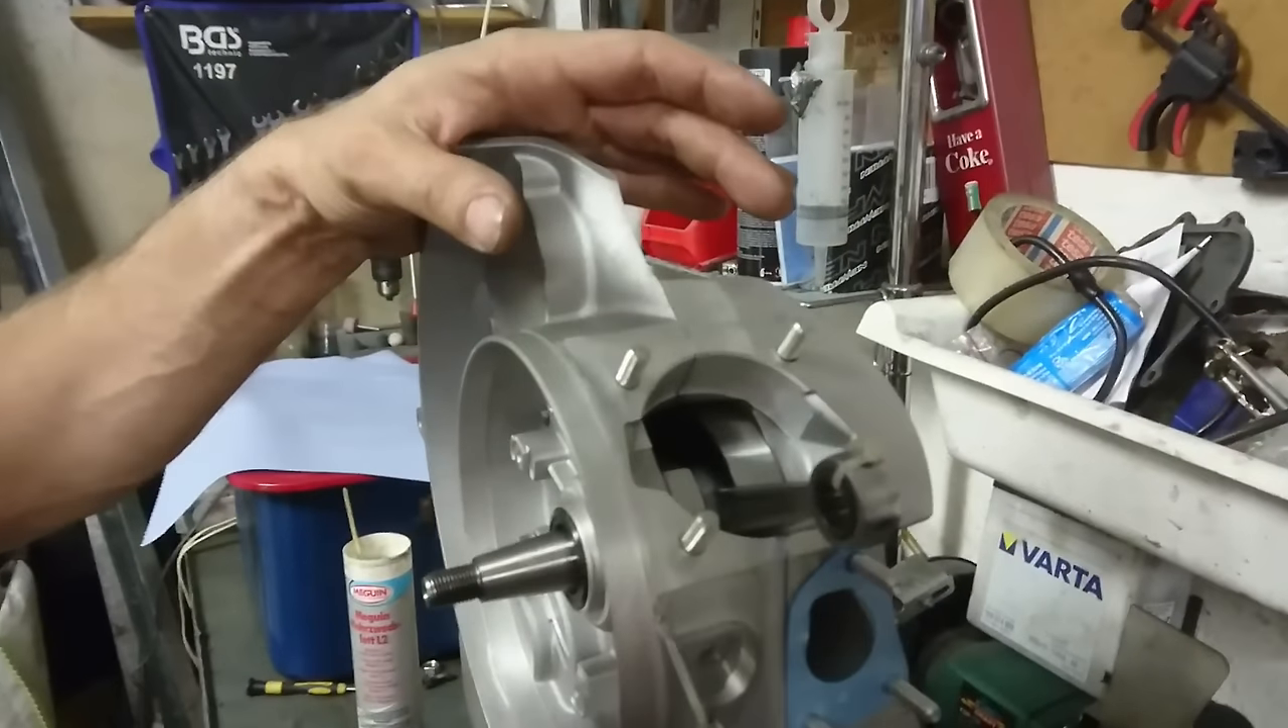Was wir noch gemacht haben, wir haben jetzt noch ein paar Stehbolzen gesetzt.